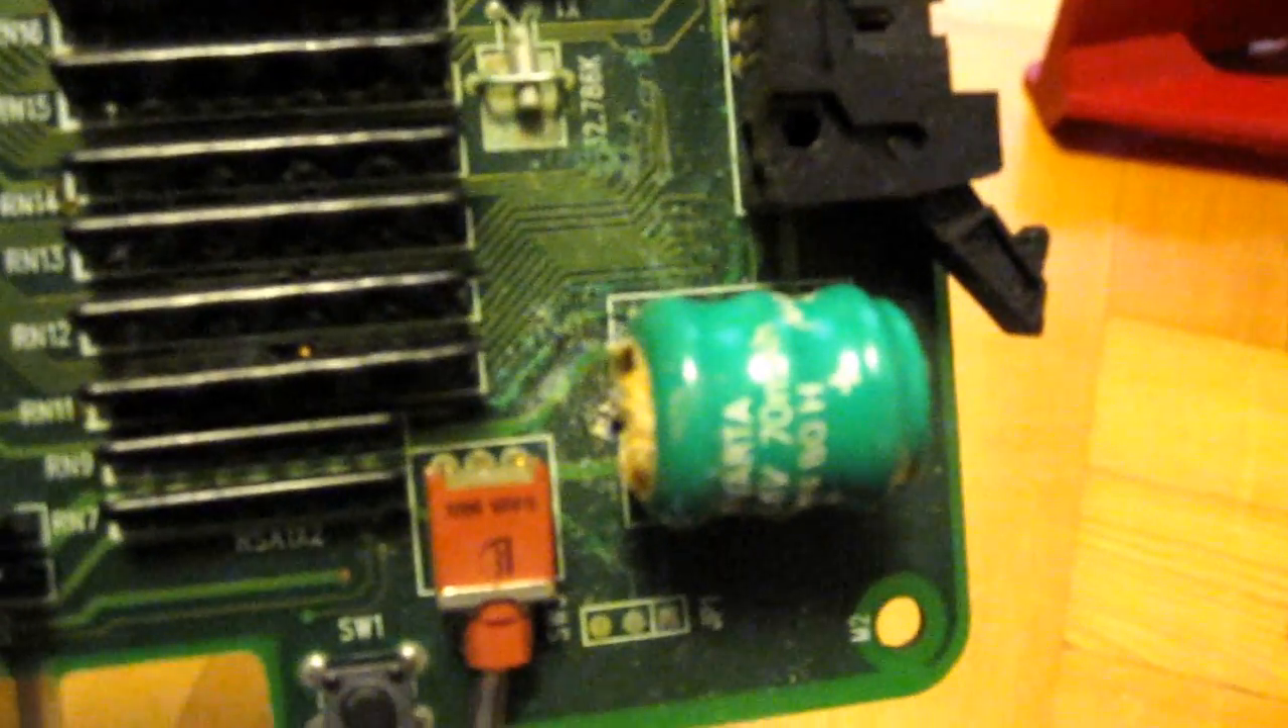I haven't had a chance to remove the battery yet here.